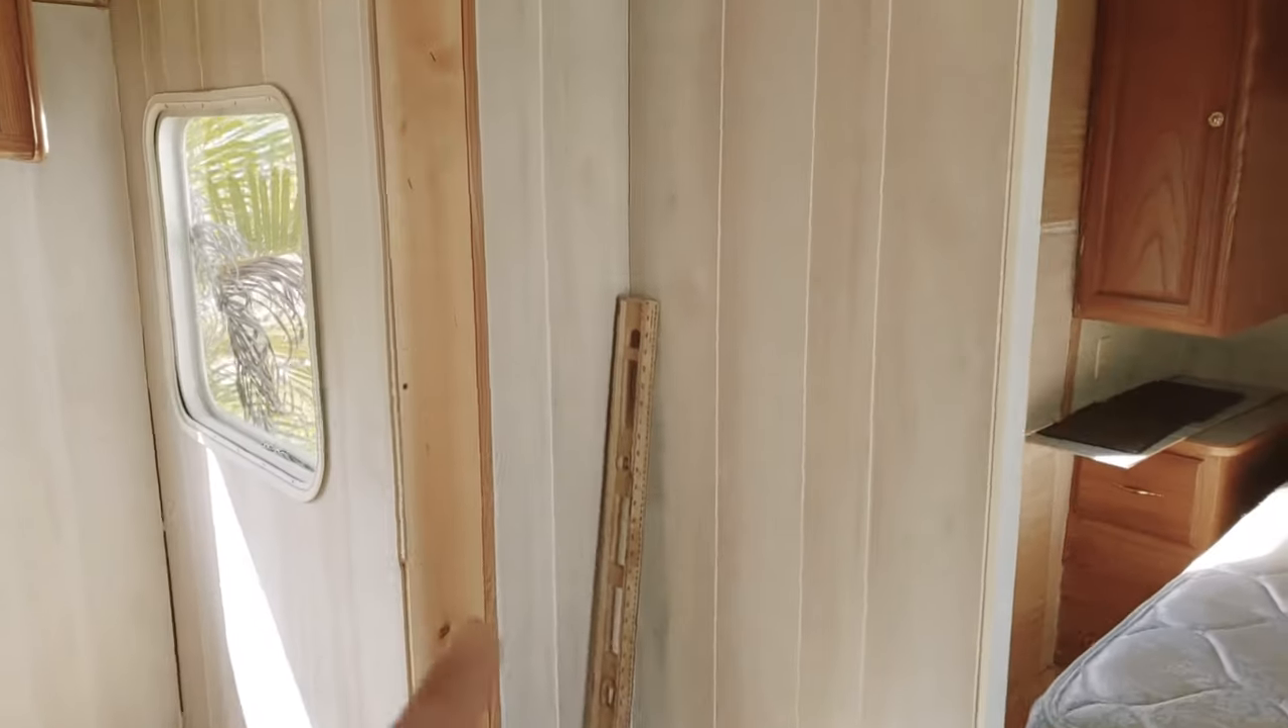So of course we've gotten all the paneling up and we're still trying to figure out the trim that we're going to use.